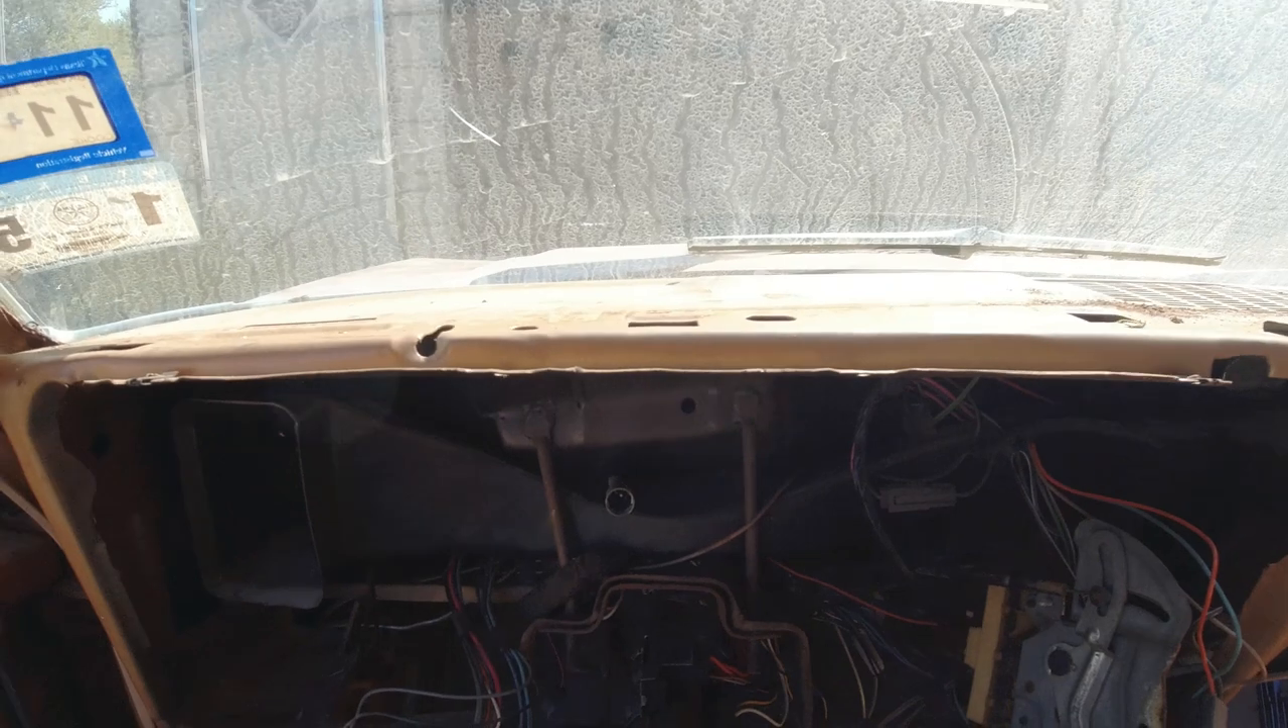I got all the dash taken apart.